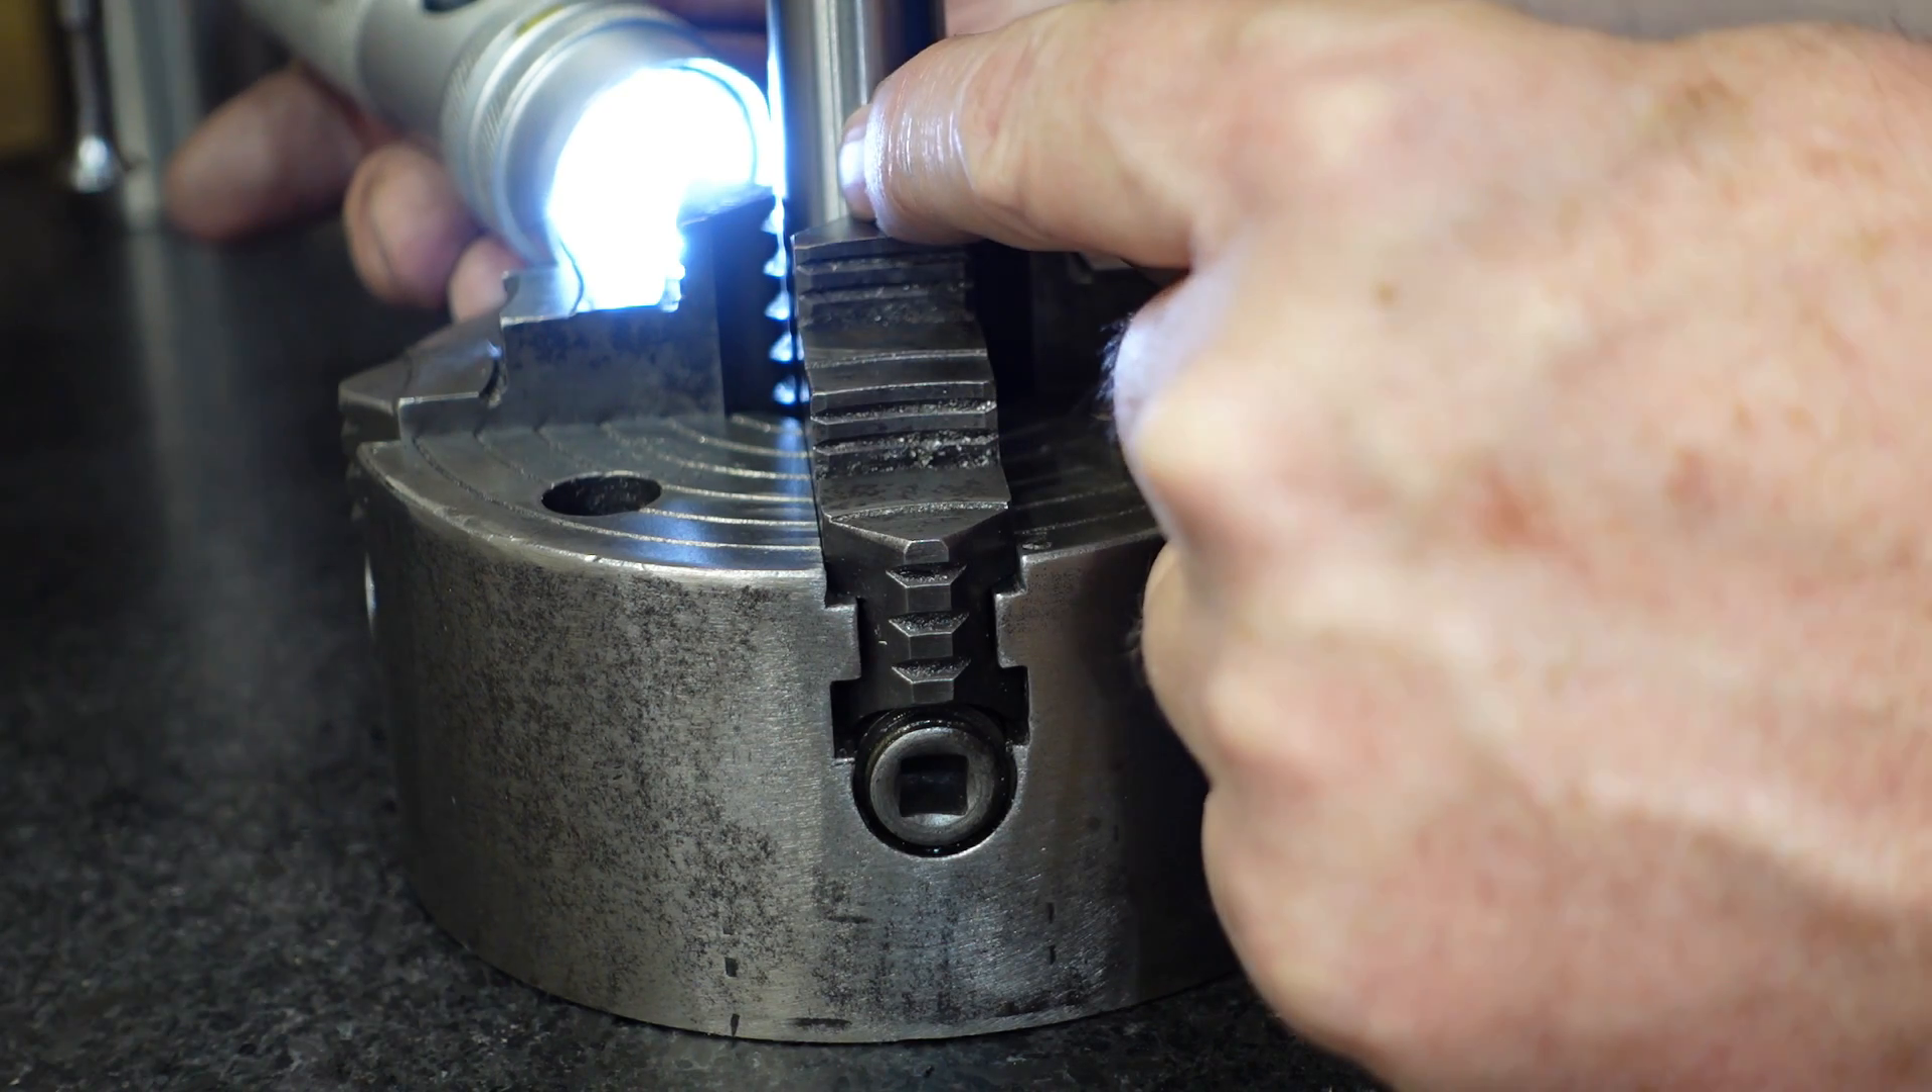There's a little bit of gap there that the light is coming through around the the teeth.